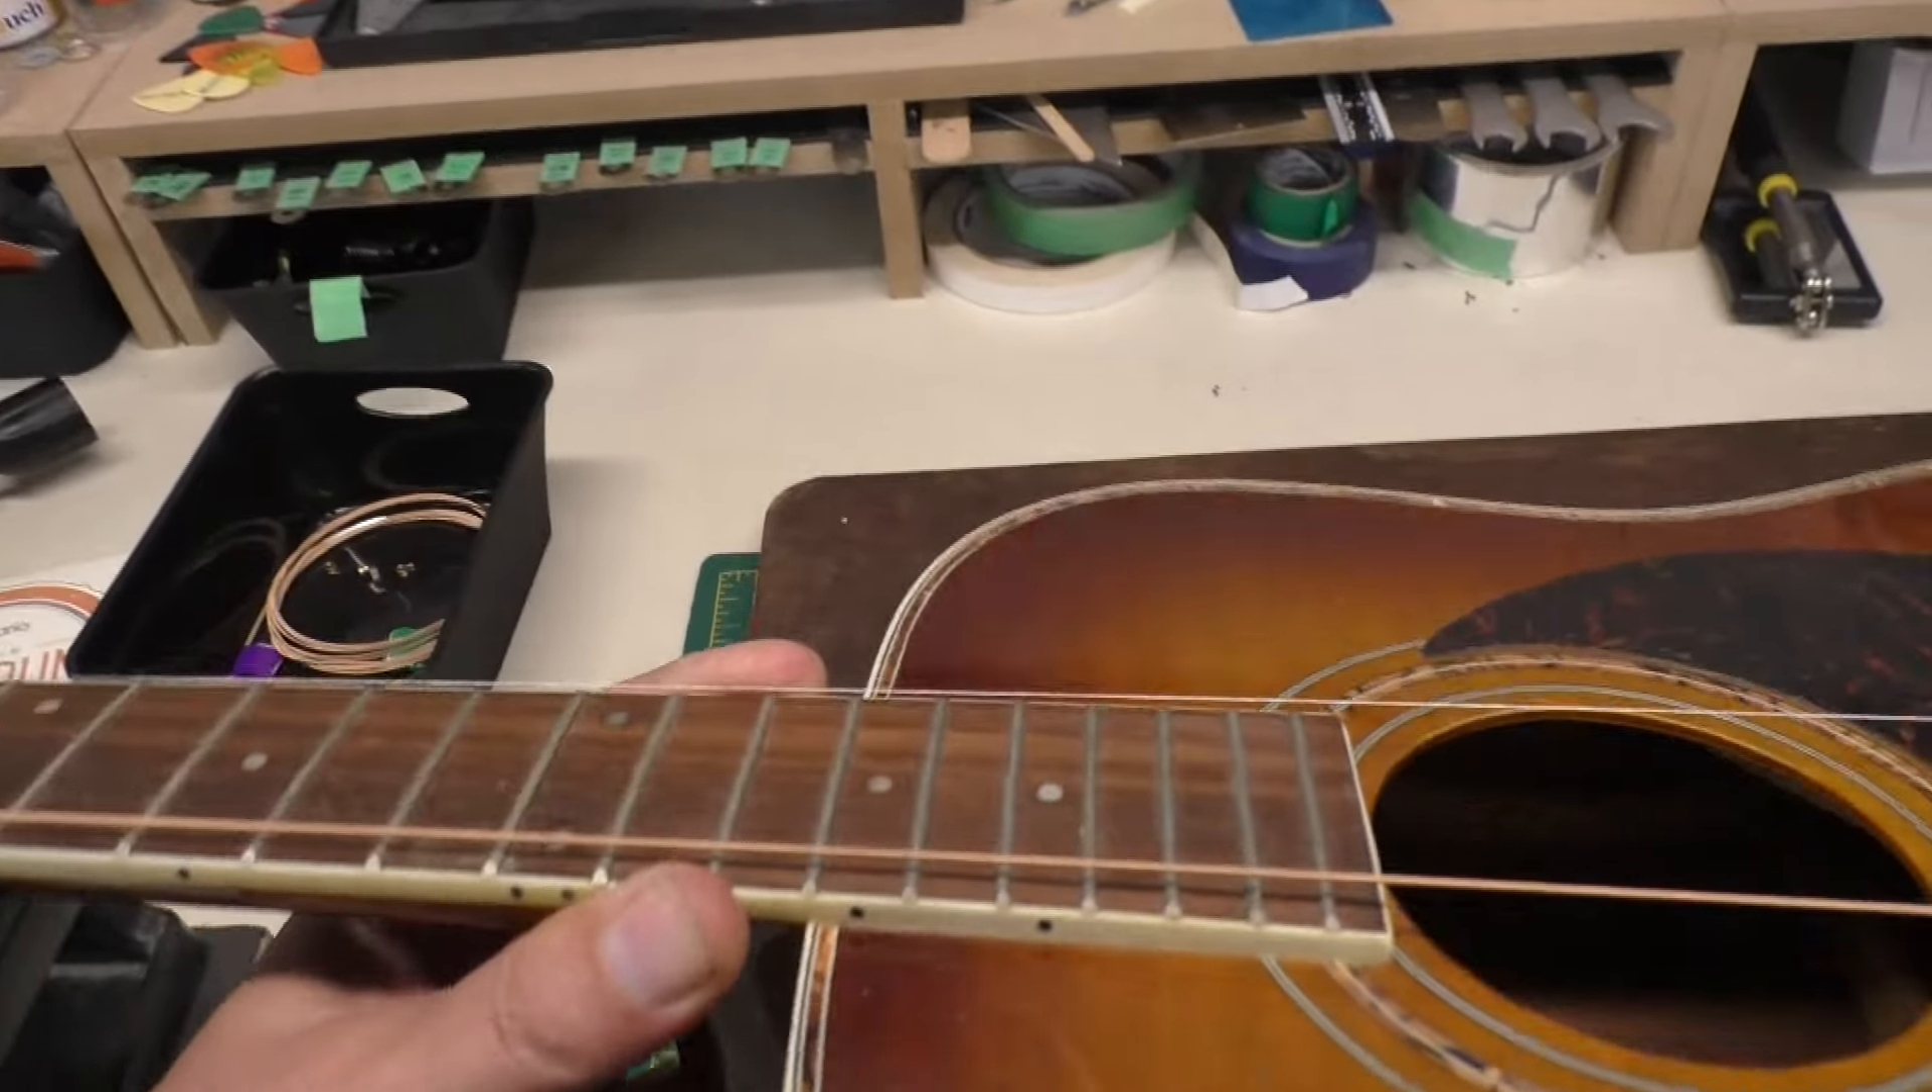Of course I don't have all eight strings on so the tension will be a little different, a little greater, but next steps are going to be to locate the next strings.